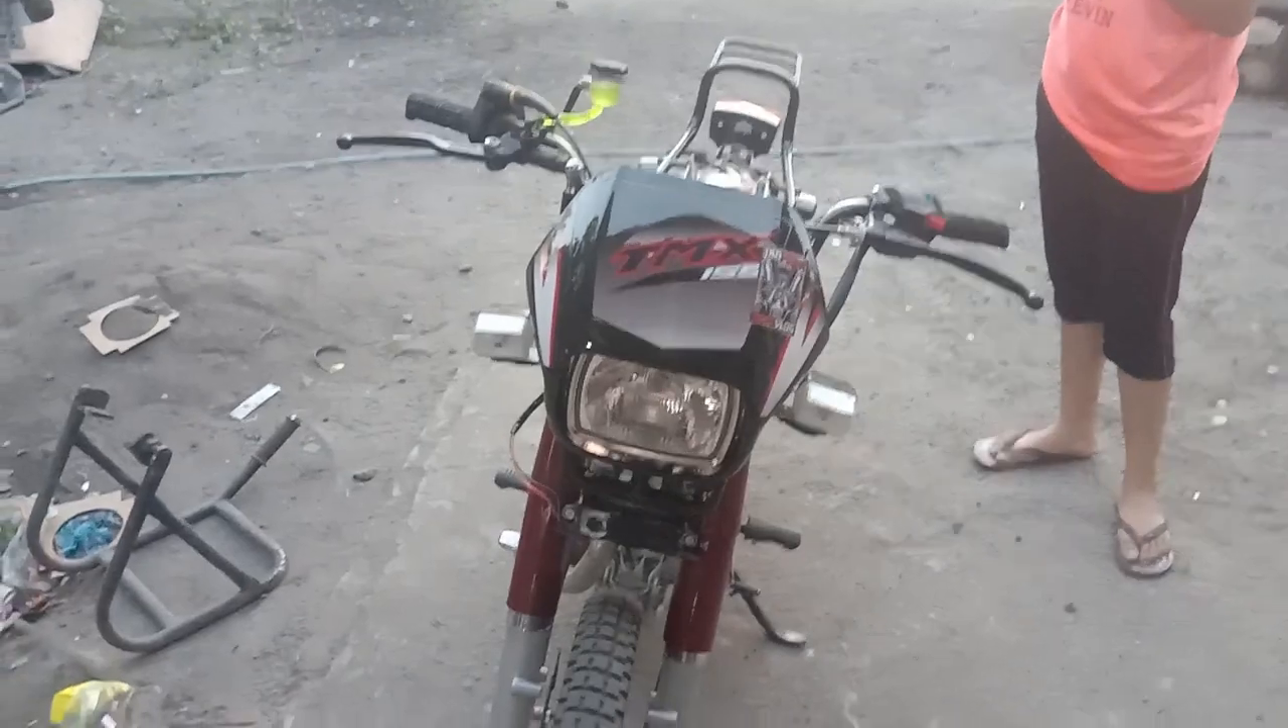So nakabit na natin Yun yun mga guys nakabit na yung headlight nya mga guys.